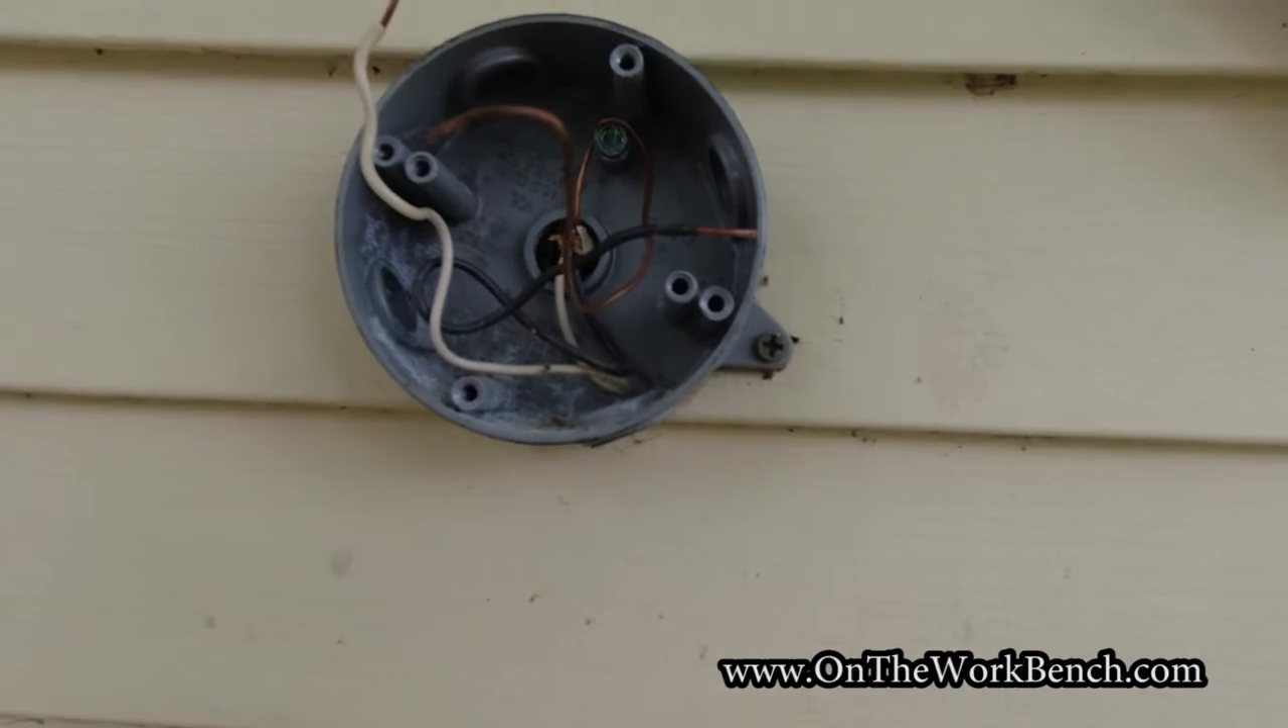In my case, here's what the box outside looks like with the old fixture removed.